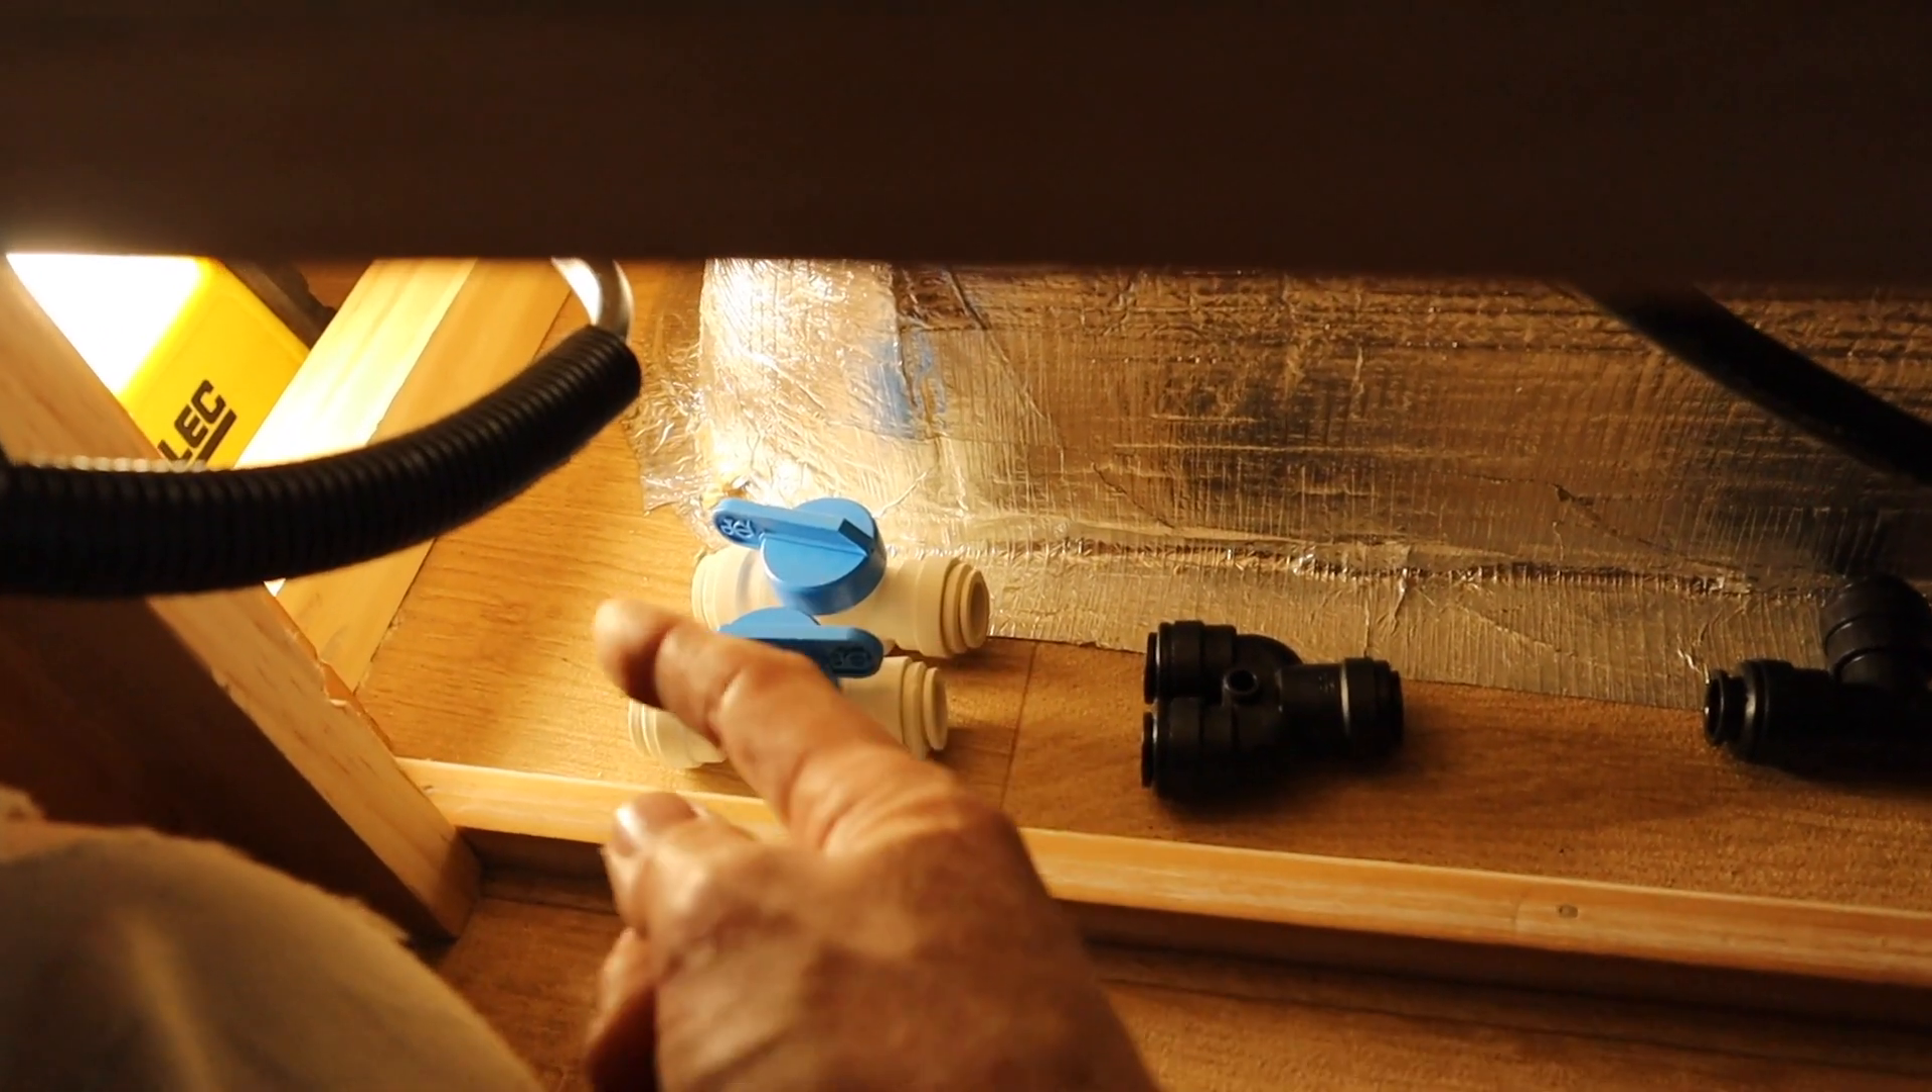Now obviously i don't have the tanks at the front connected yet so there's no pipes here.